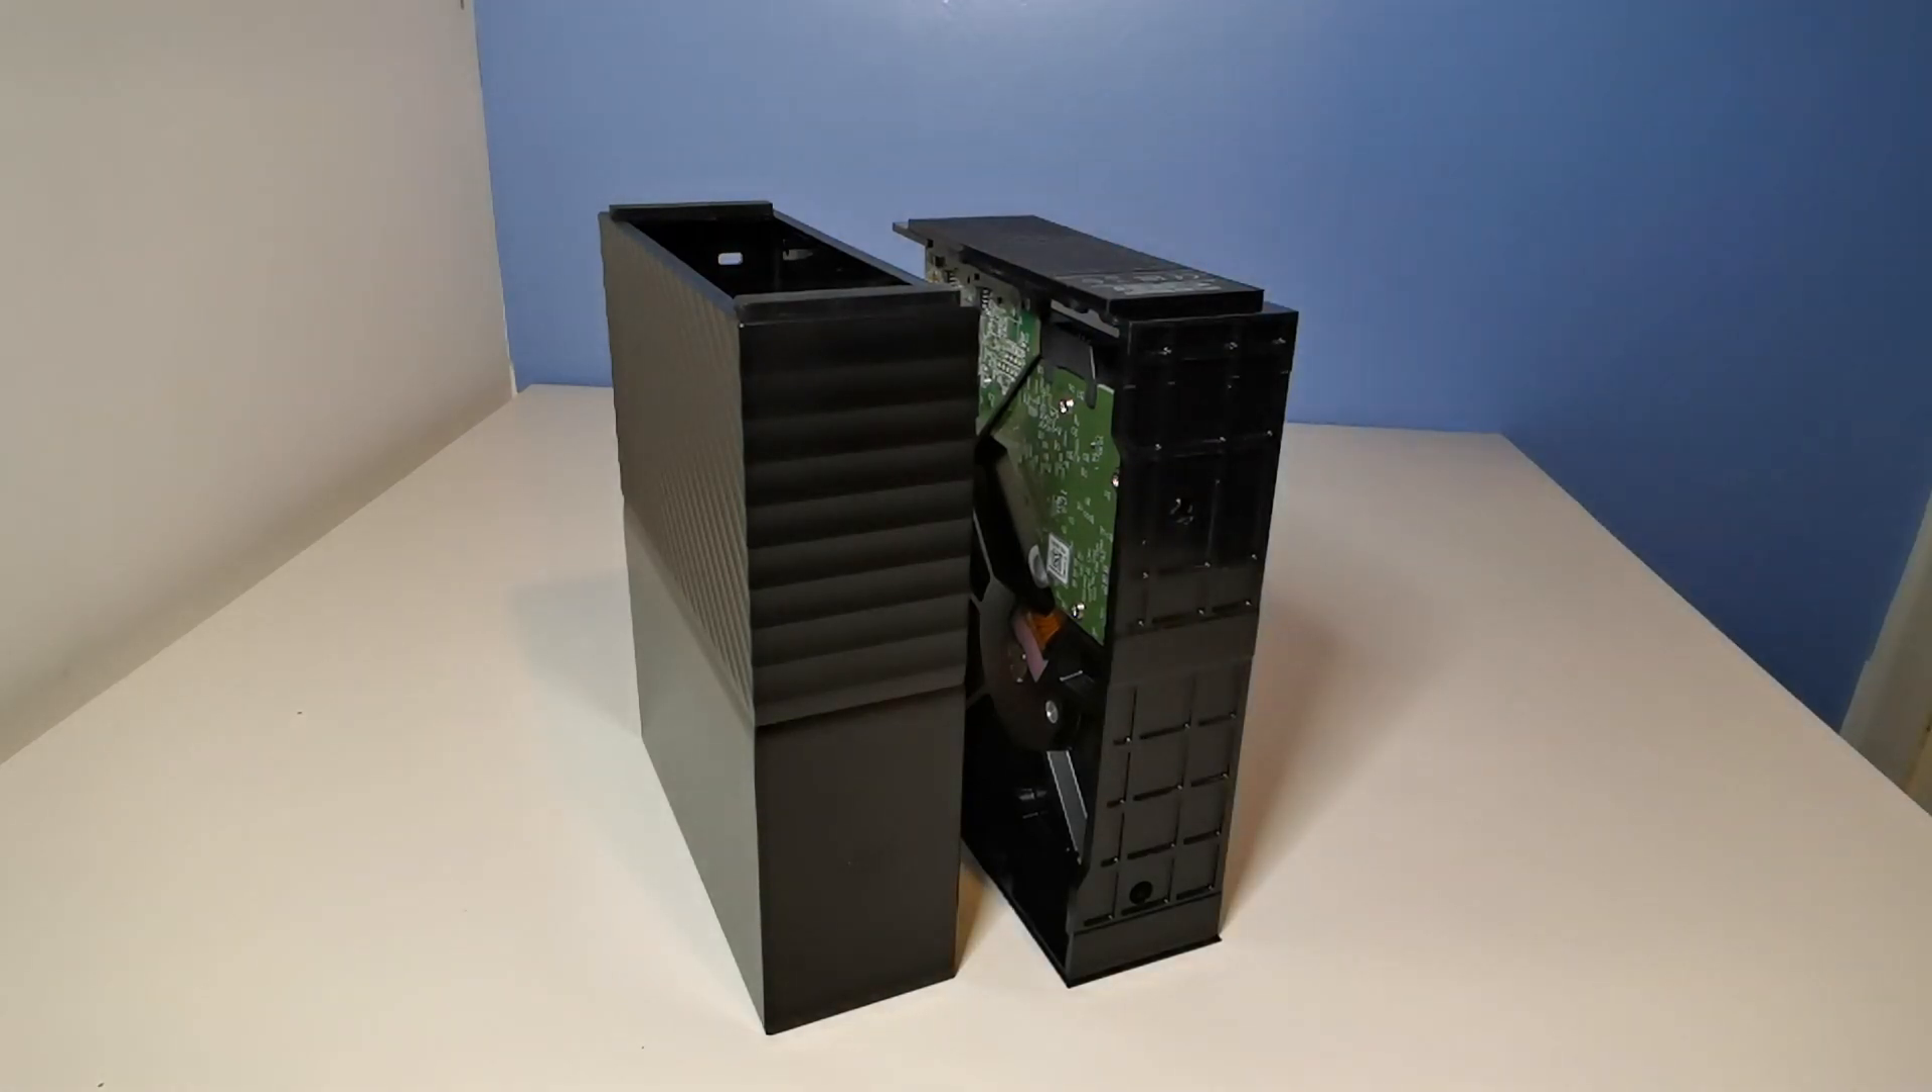Now with that enclosure removed we can now see the drive just held in place with the frame.